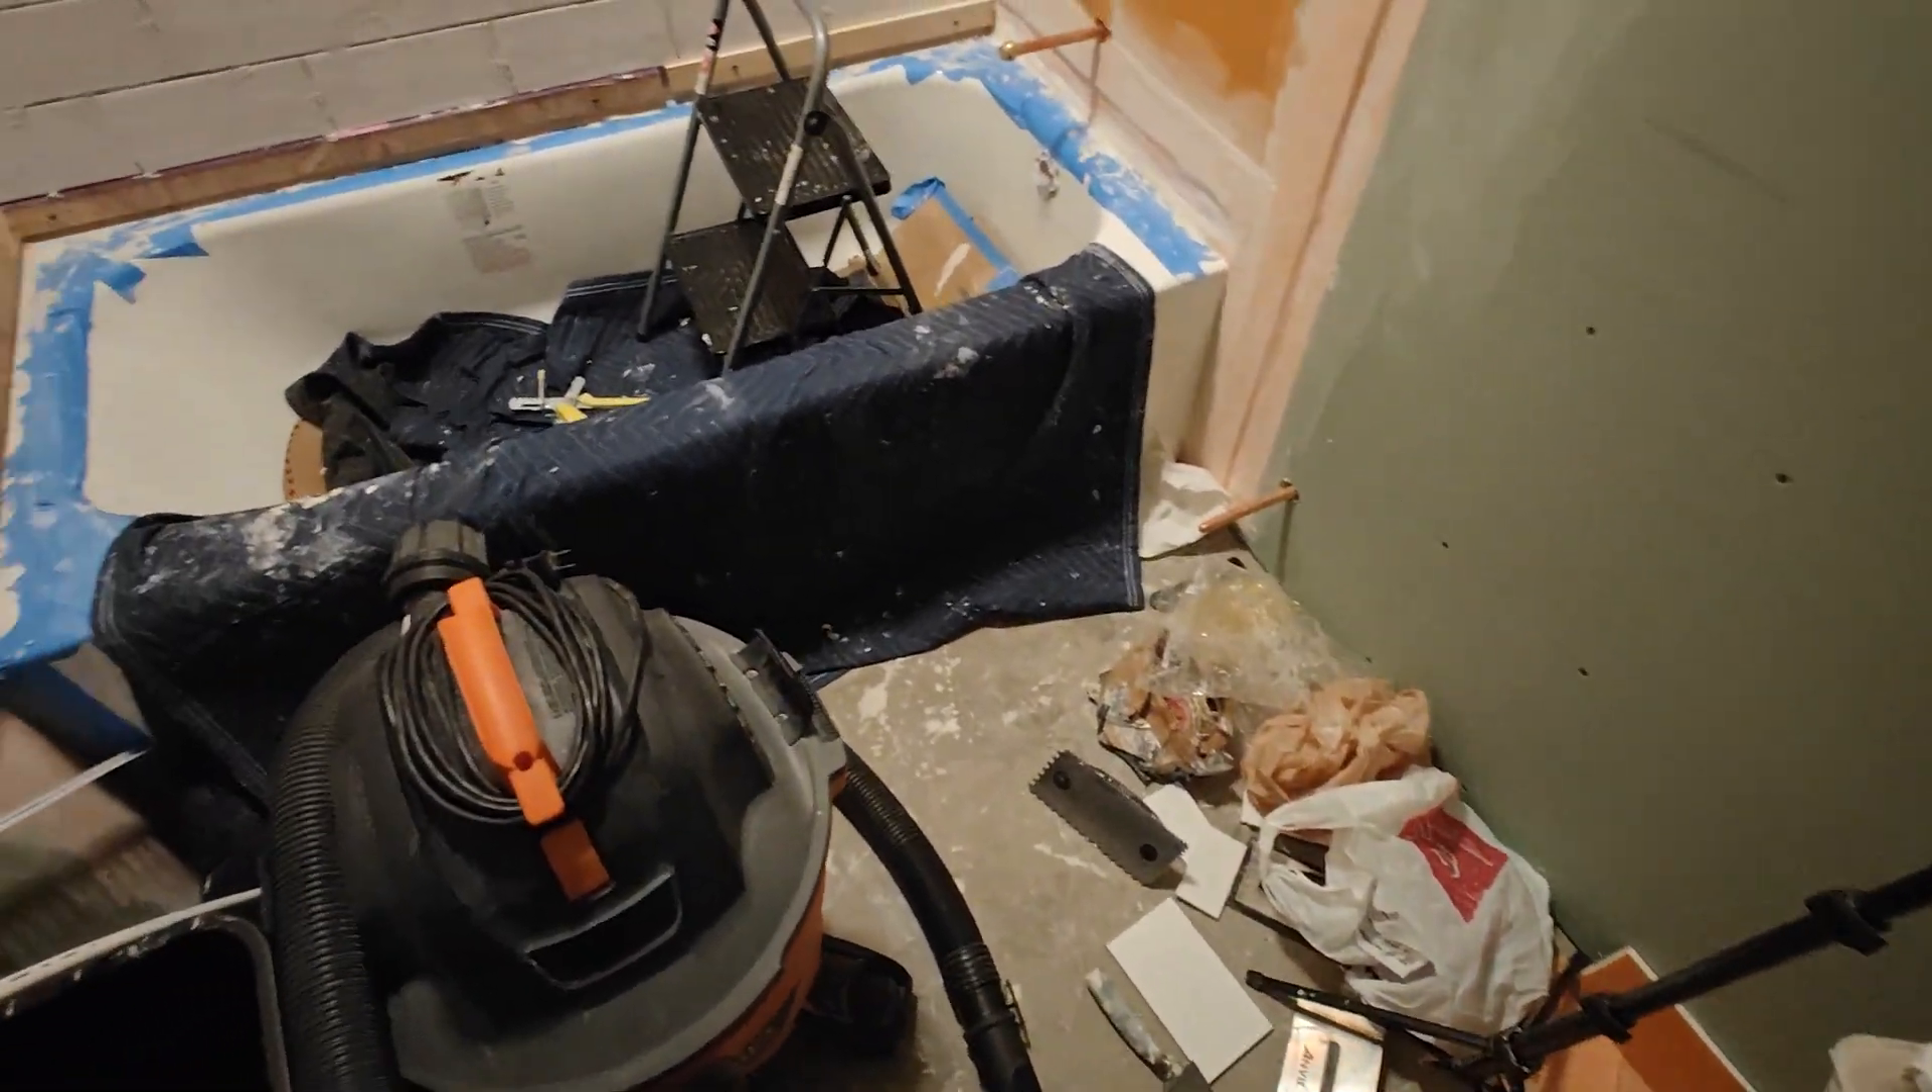The floor doesn't have the tile on it yet, but has everything but the tile on it.